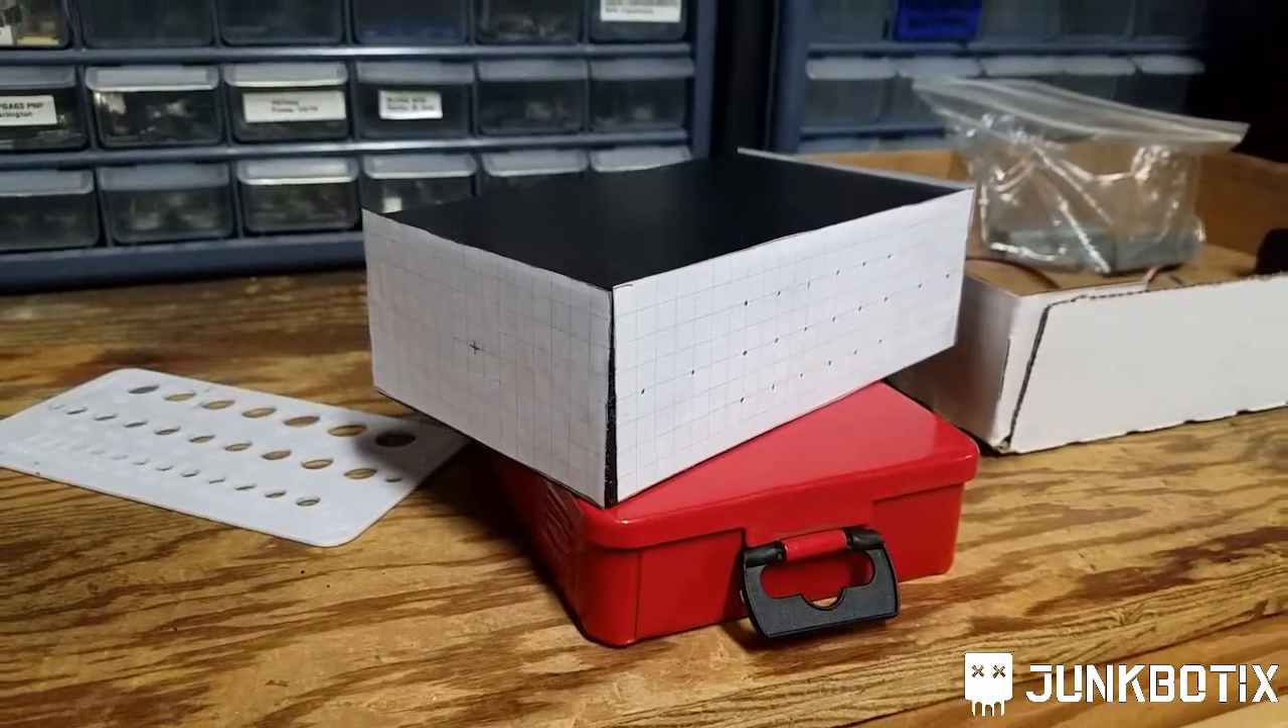So, uh, here's the, uh, here's the box with the template on it.